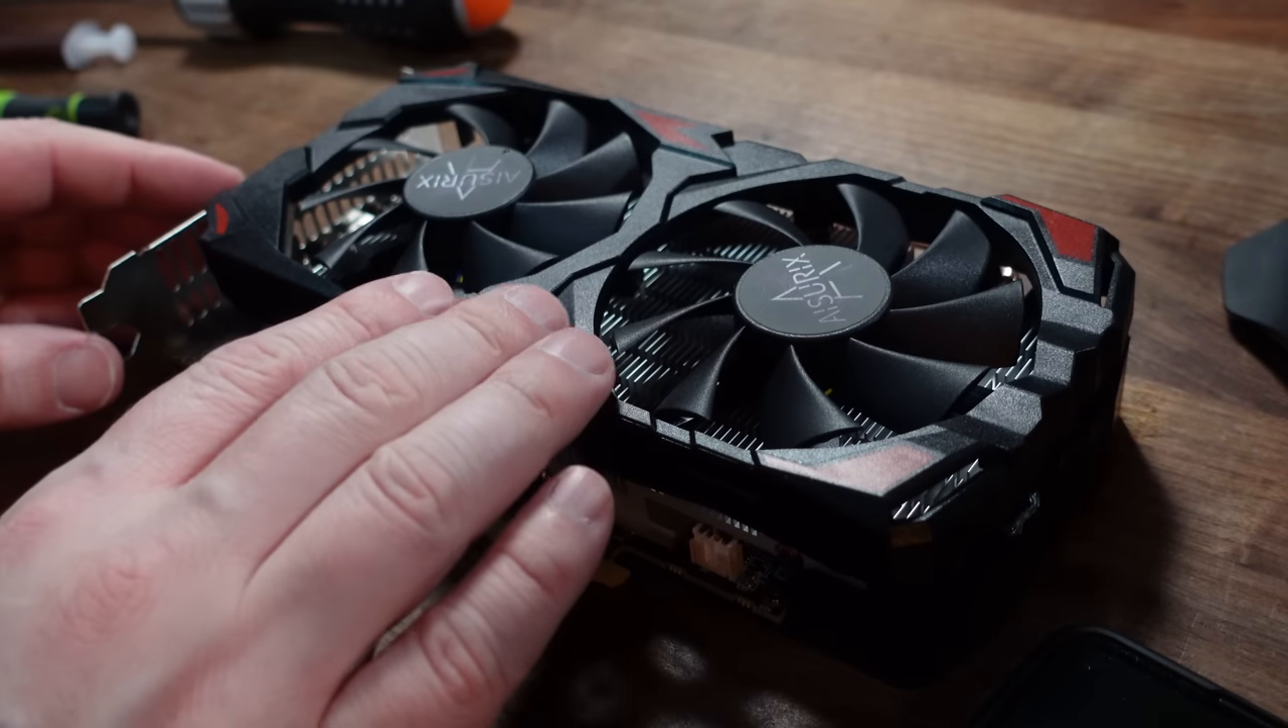One fully reassembled RX 580 2048 SP.